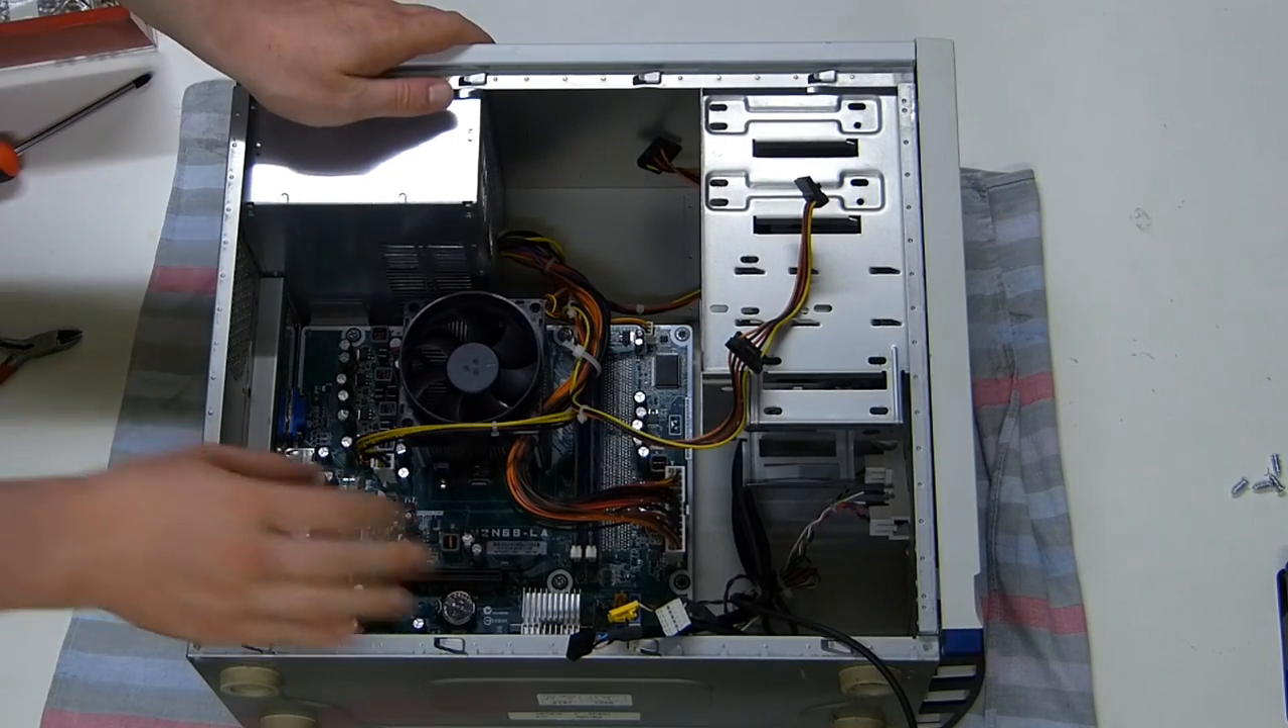But uh, okay, there it is power supplies in place.